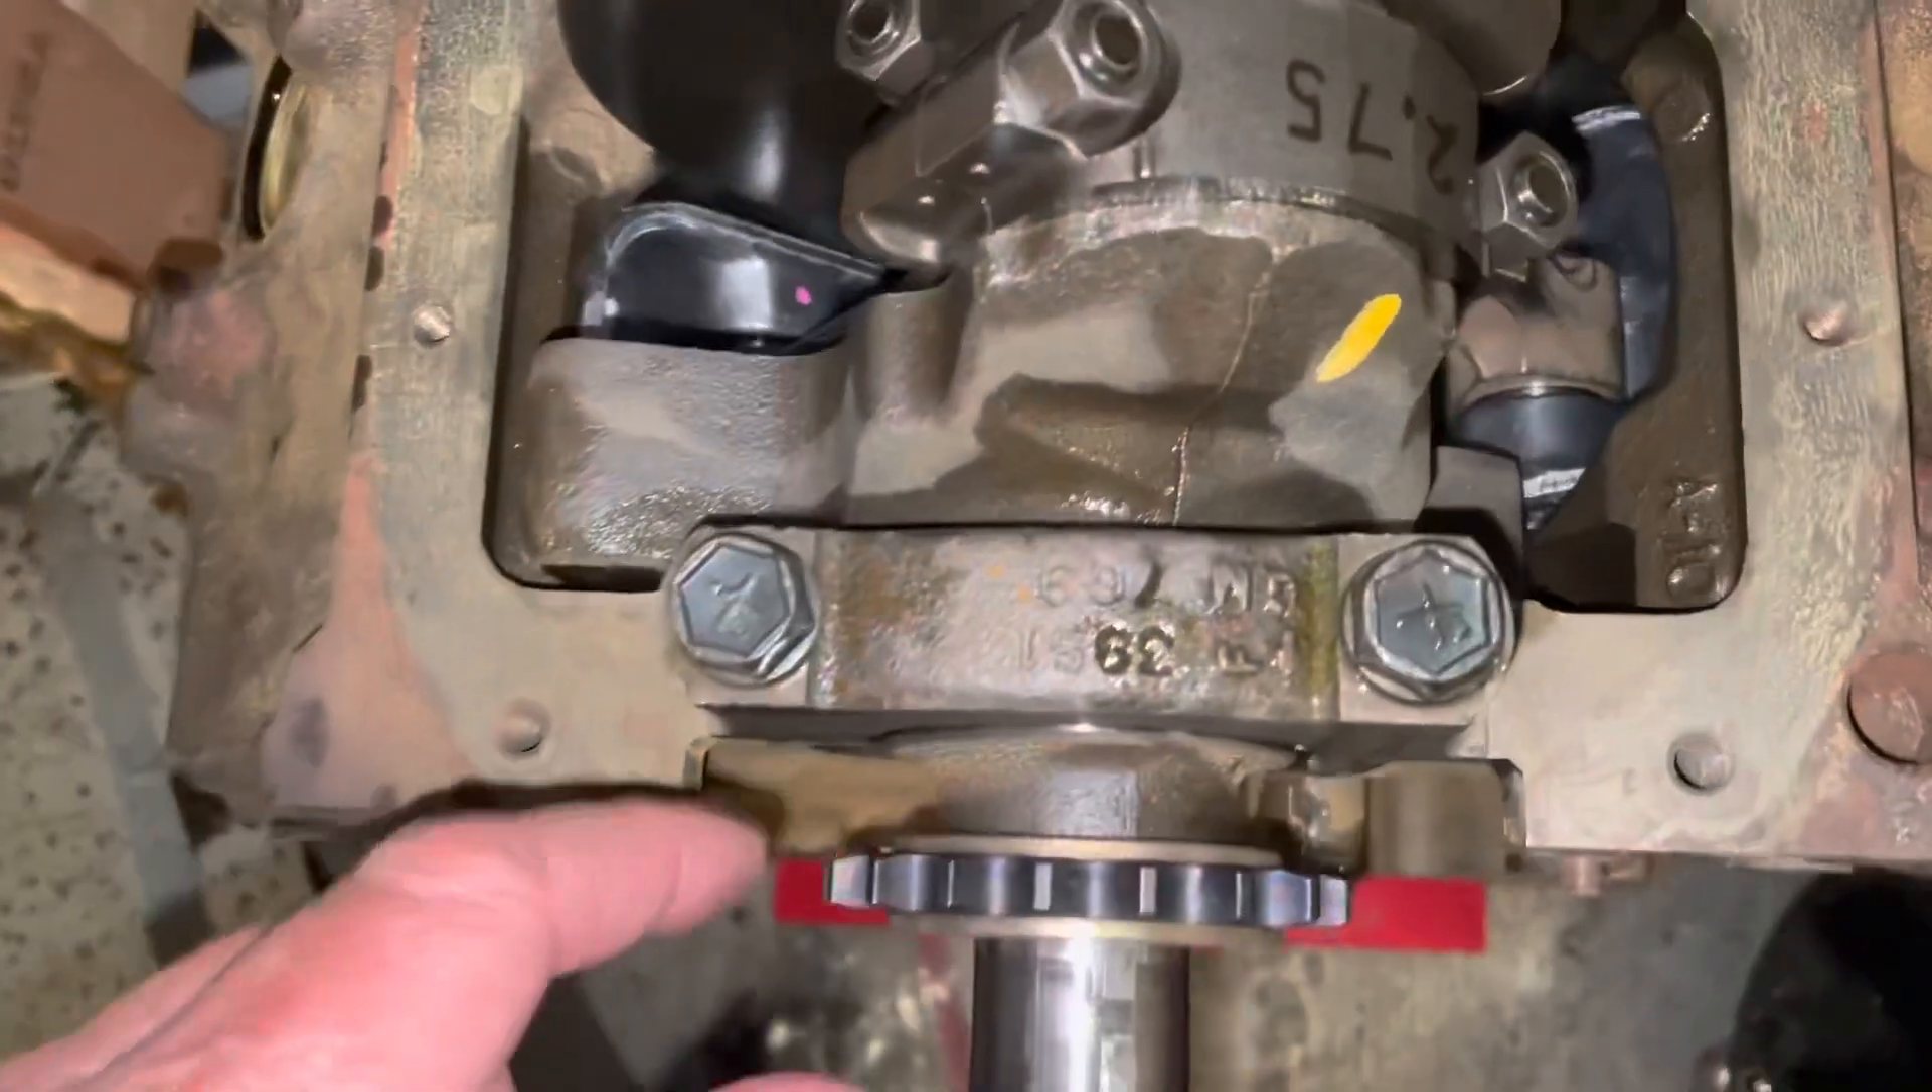So through uh some swapping and switching out of some spacers I was able to pull it or pull the new gear onto the crank.